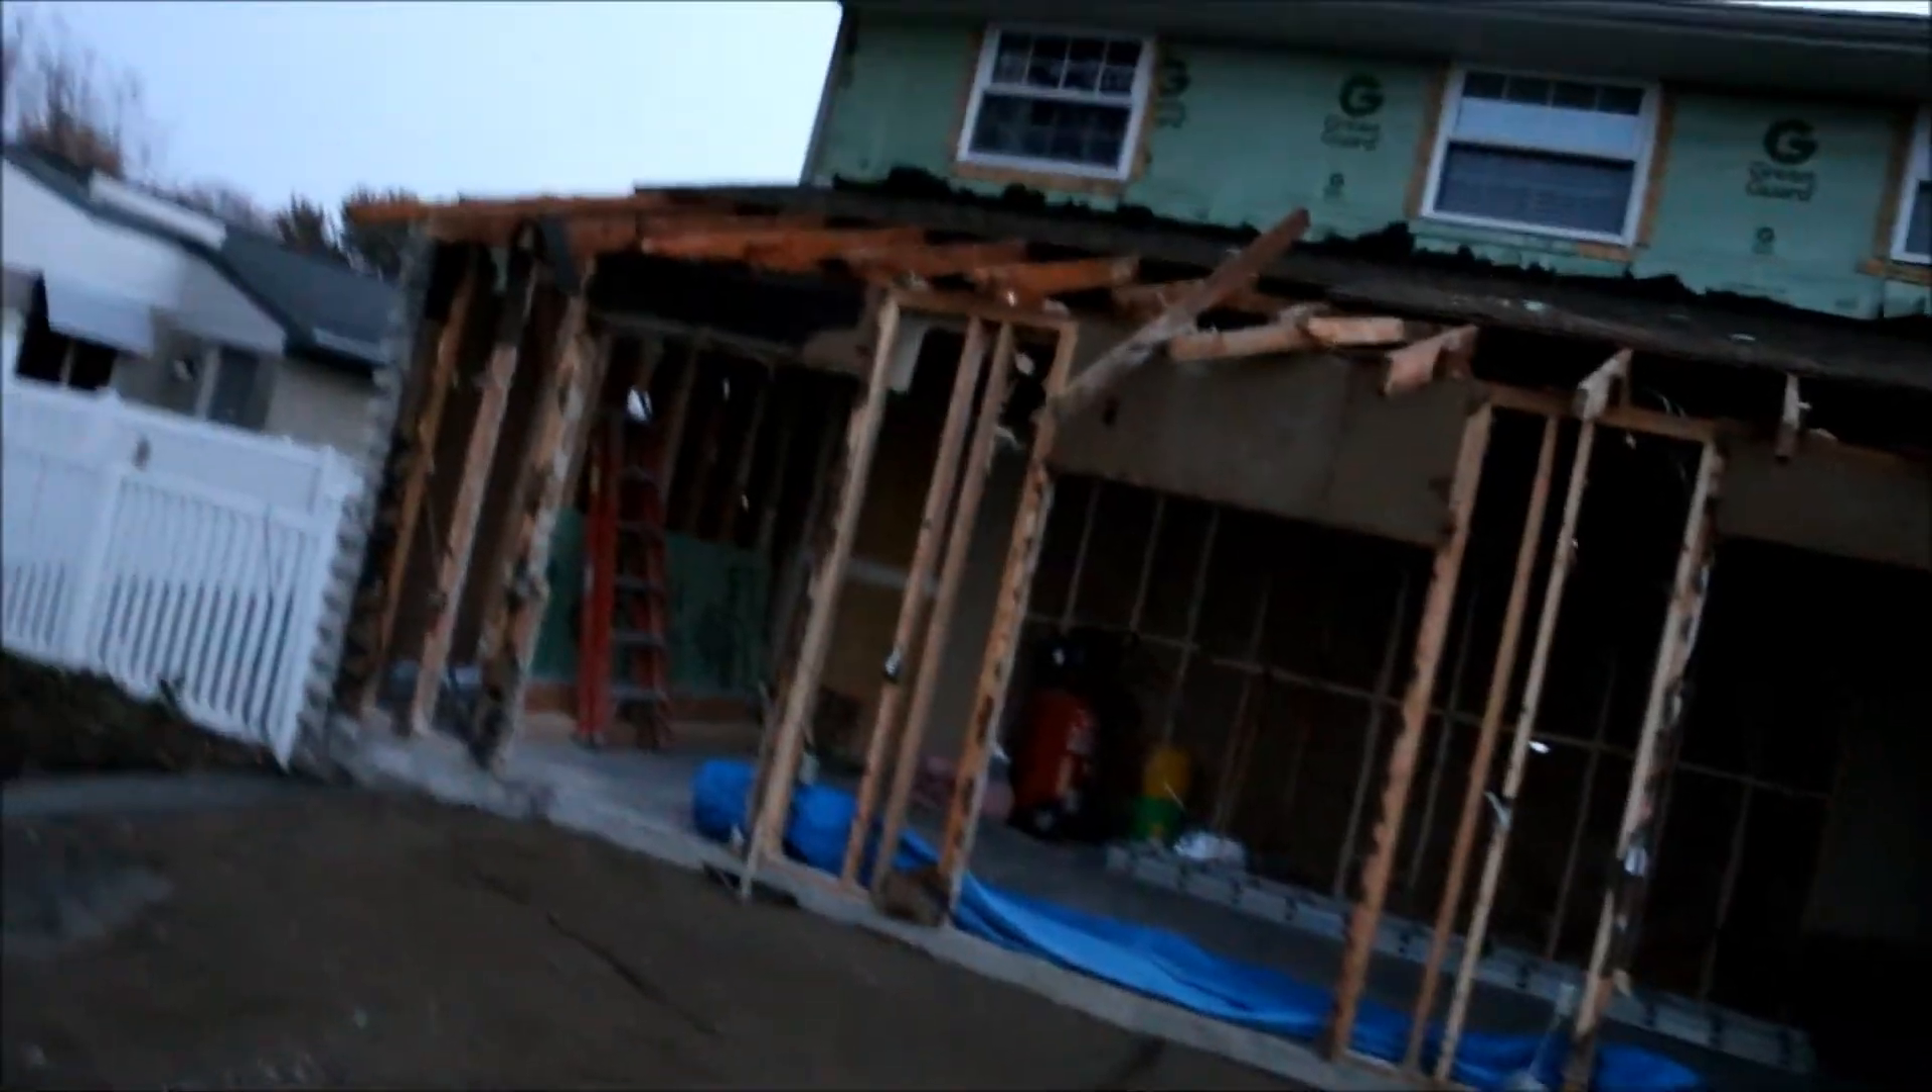We got half of the roof all torn off as you can see up there.